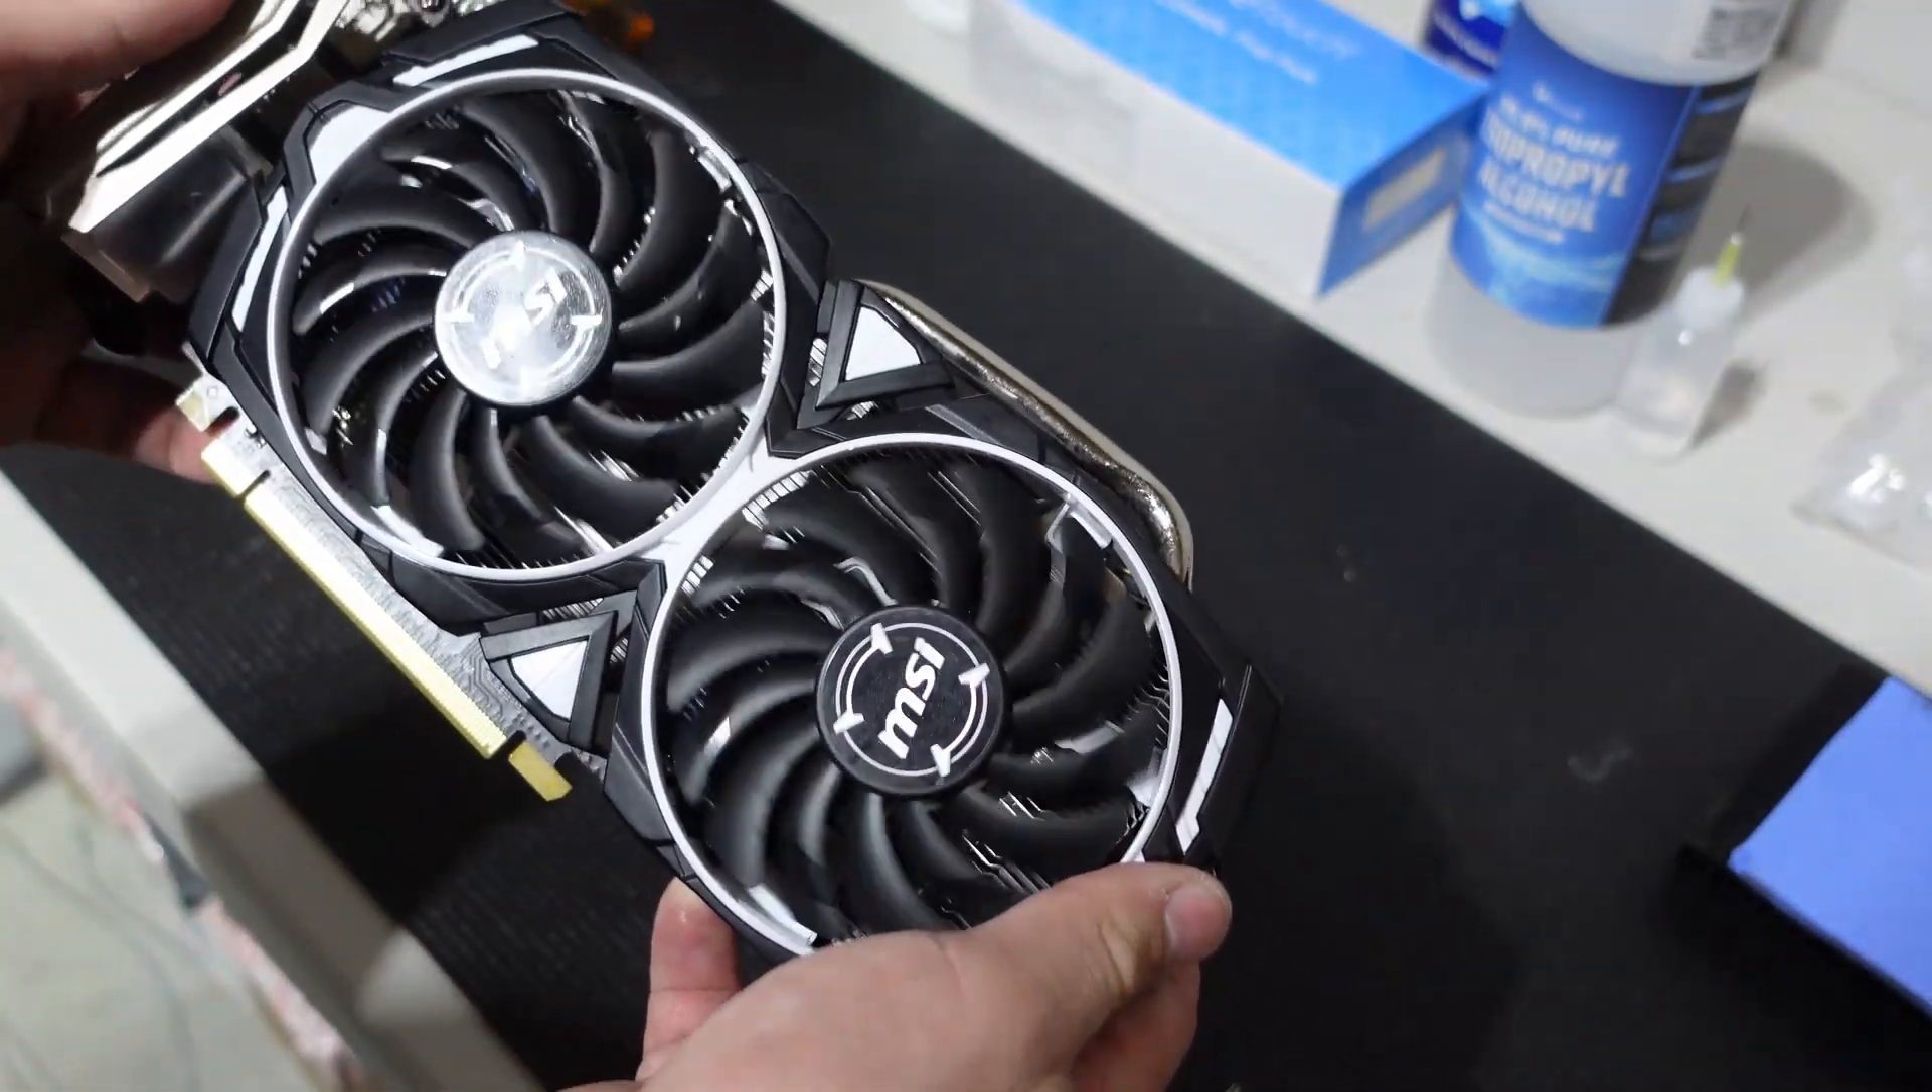All righty, guys. That is it. We went ahead and got the original heatsink on.